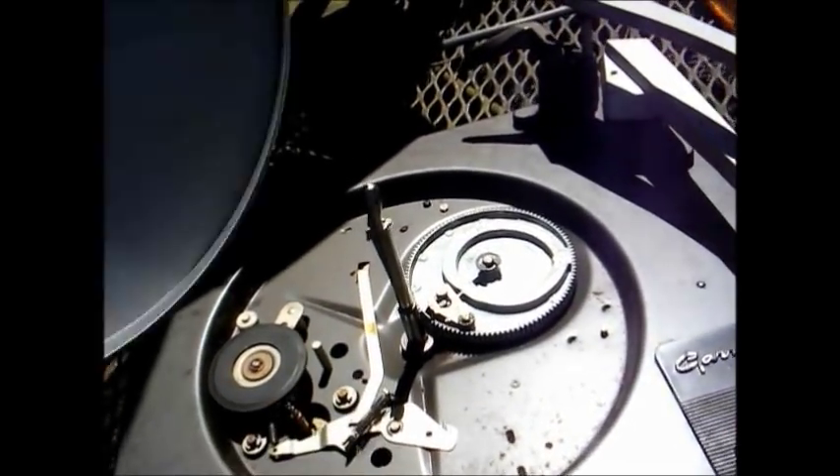We now have the turntable platter removed.